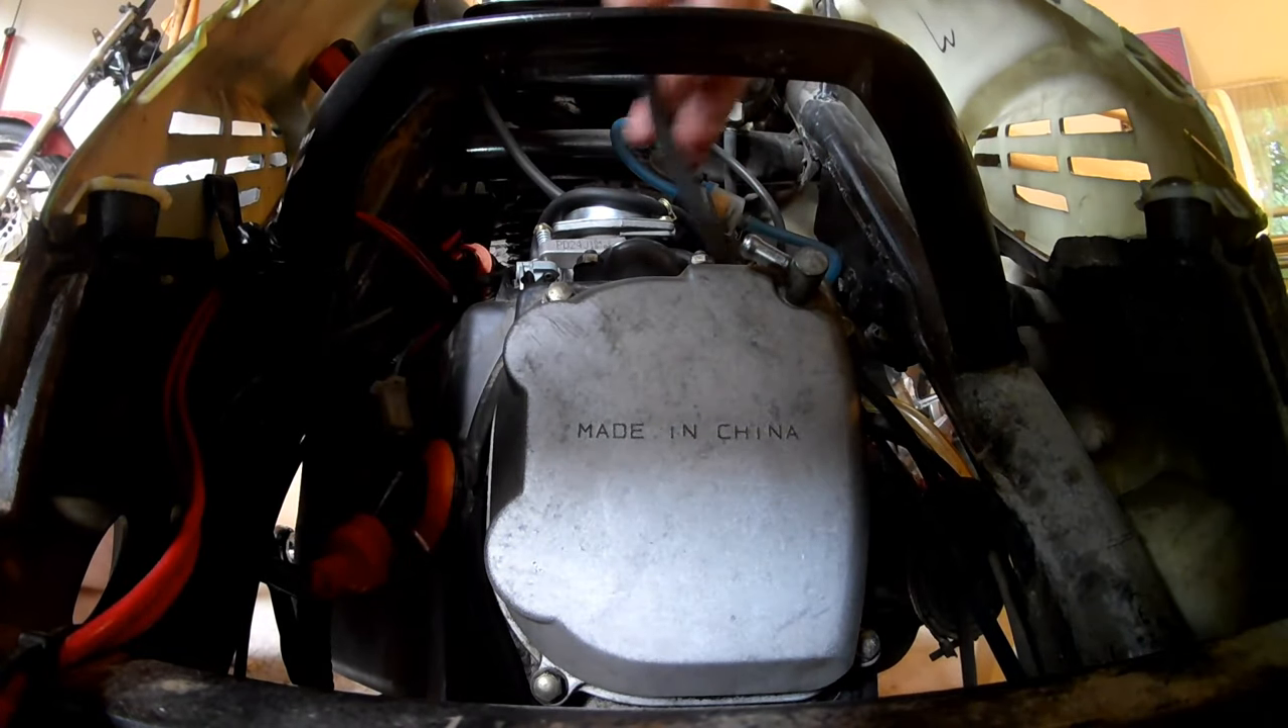Alright, the valve cover is back on.